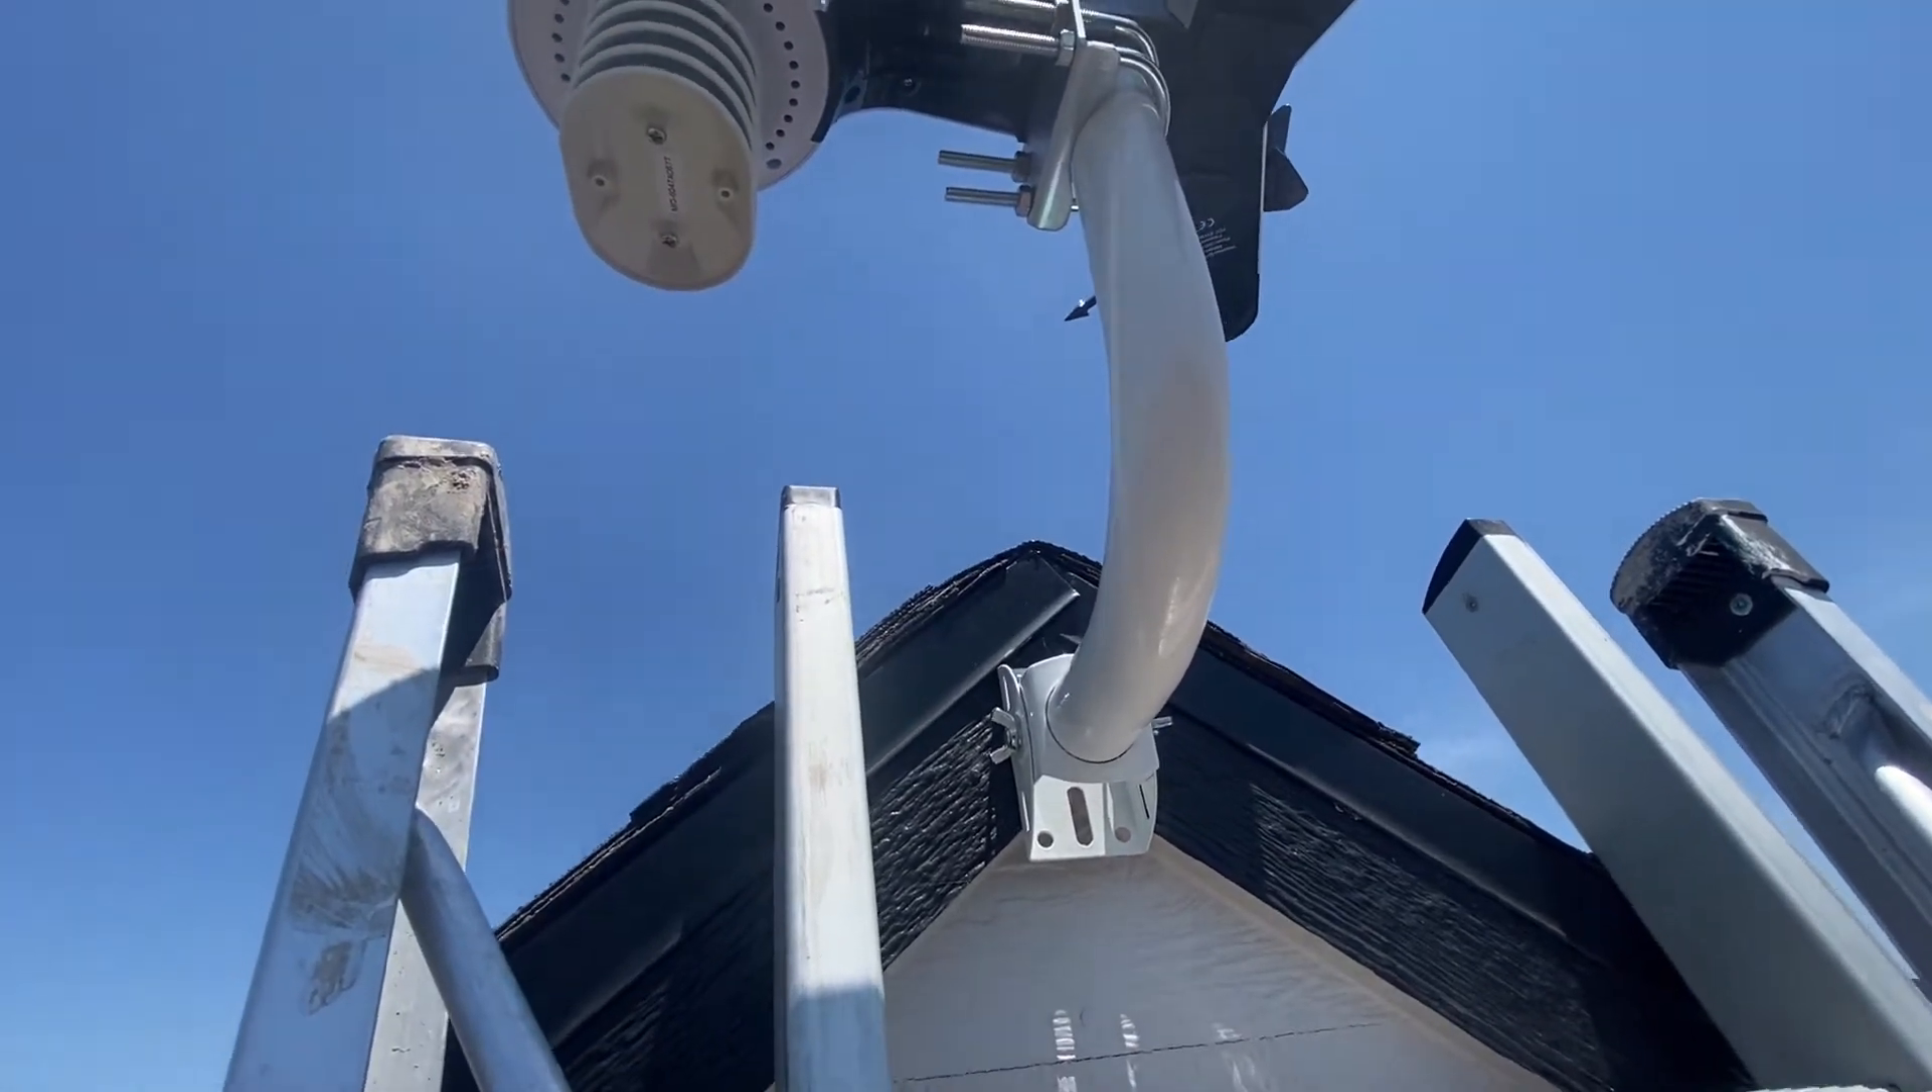And here is the final product. Completely mounted on the shed.